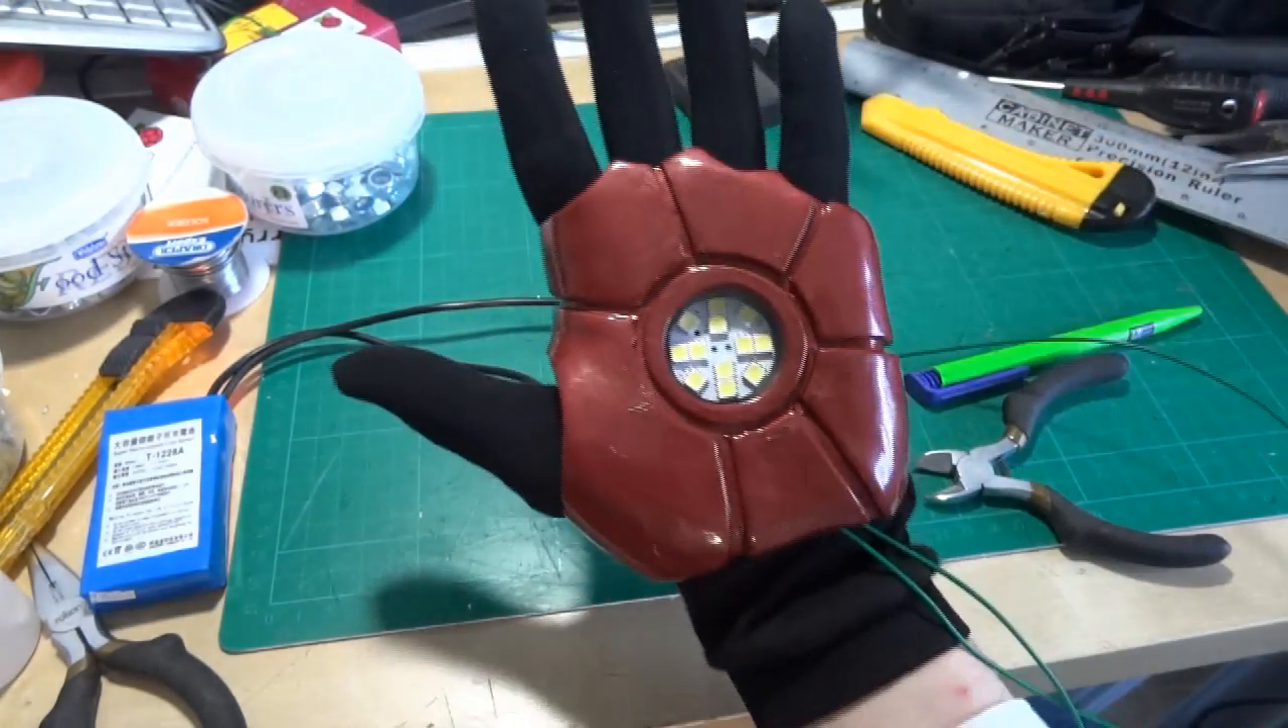And the light fits quite well.